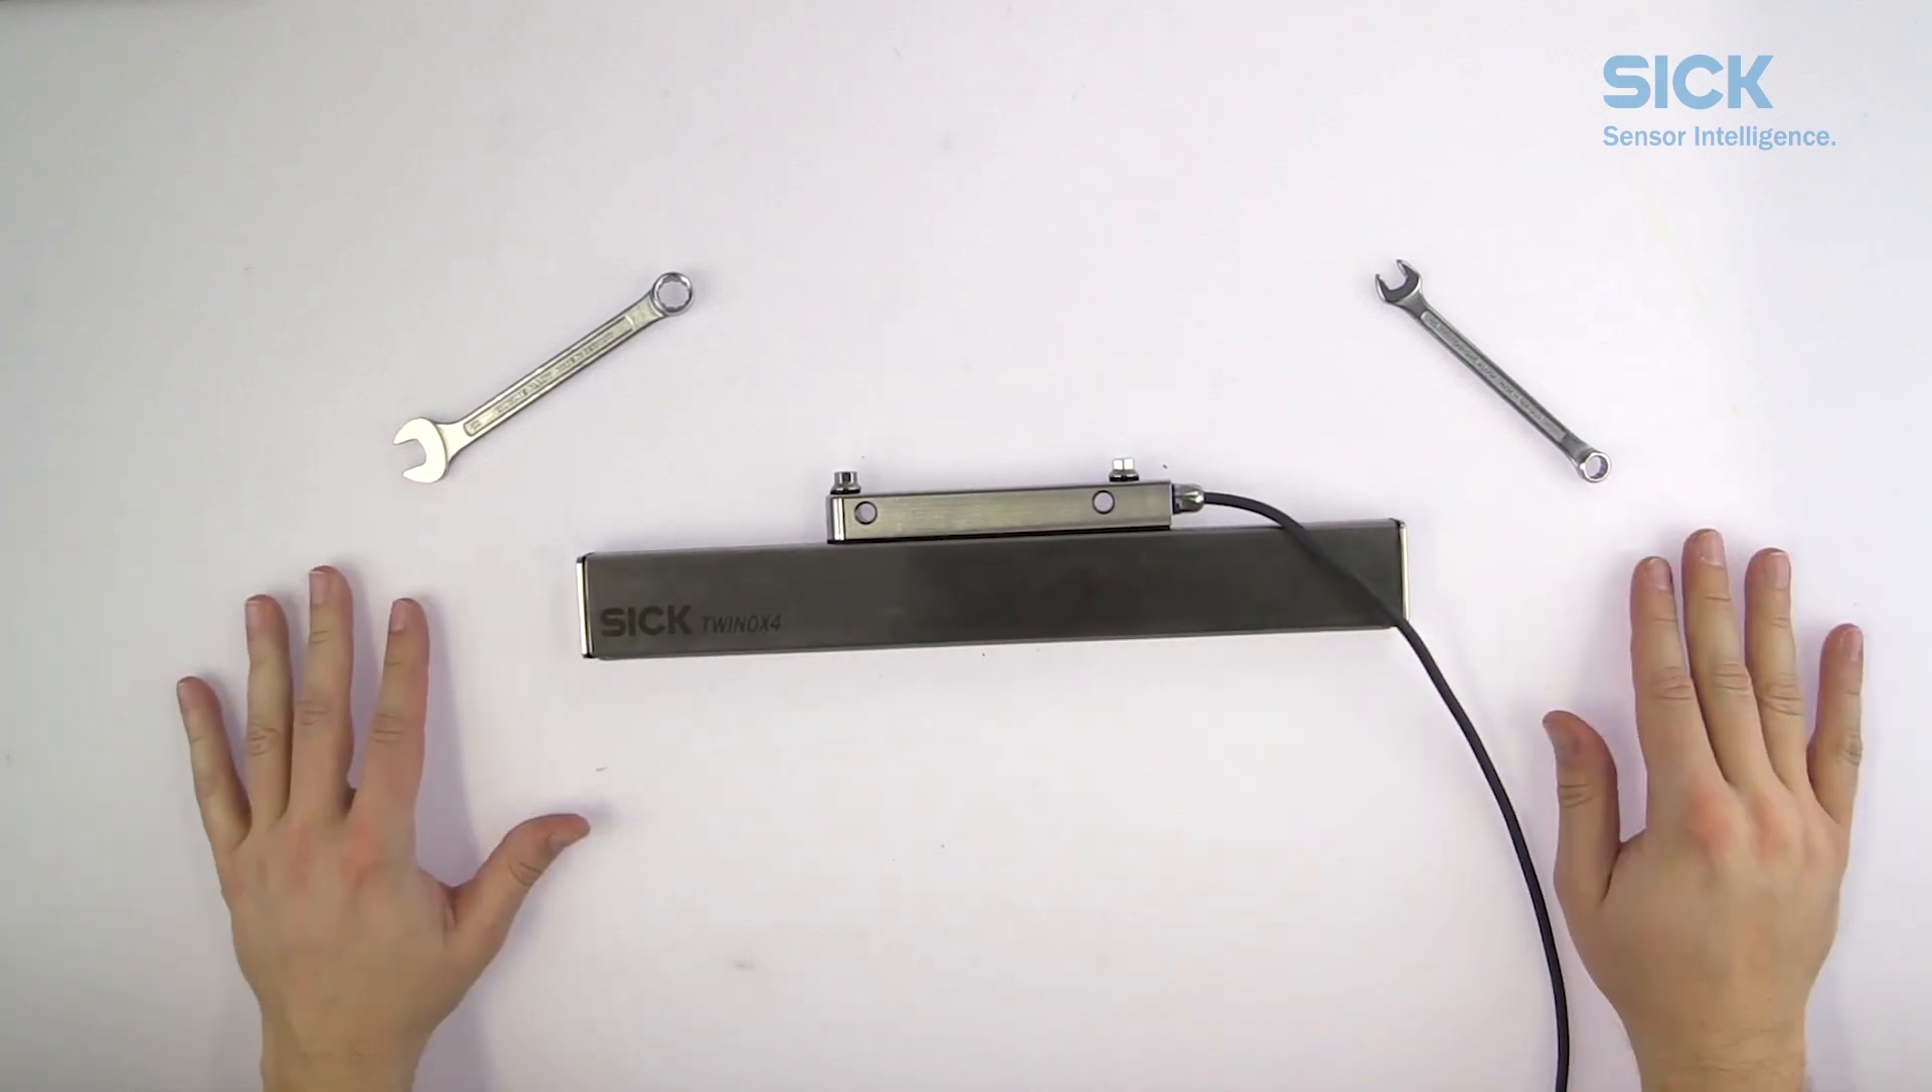So now we have attached the mounting bracket to our Twinox sticks.